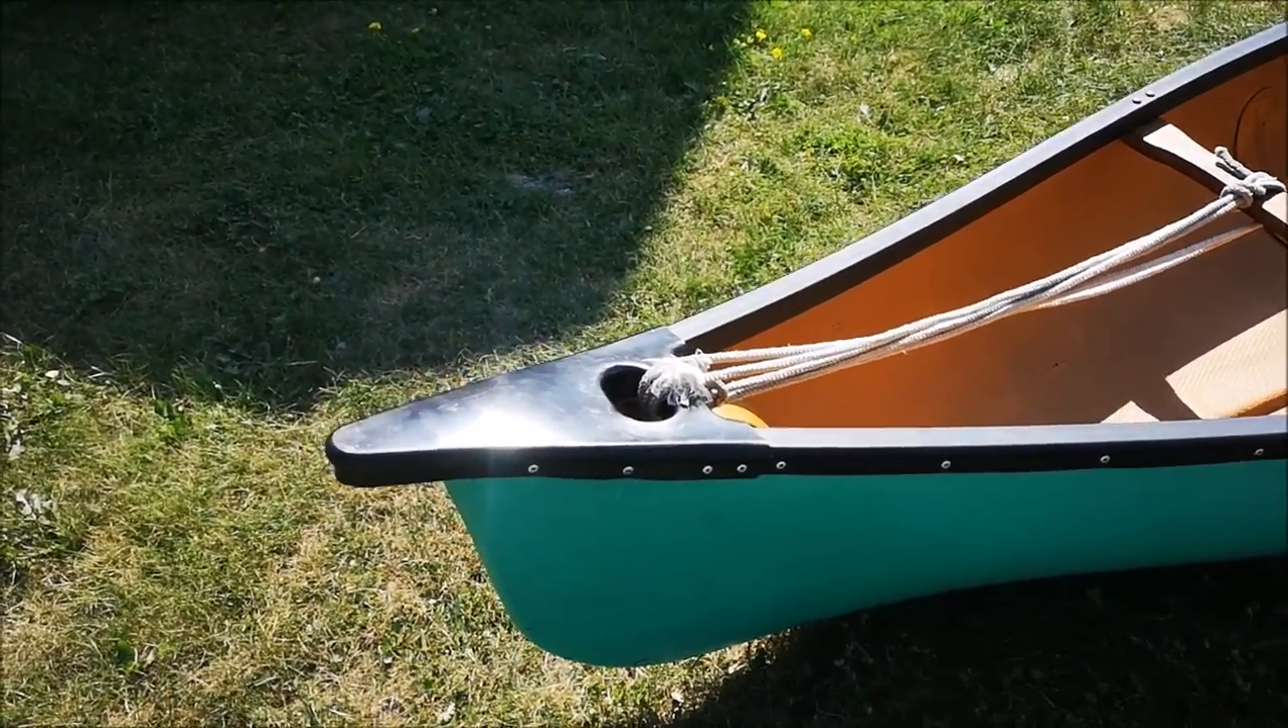The decks didn't fit quite as as nicely as obviously there's an overhang there but they don't they're not meant to fit this particular canoe and they're meant to fit a number of other canoe styles.